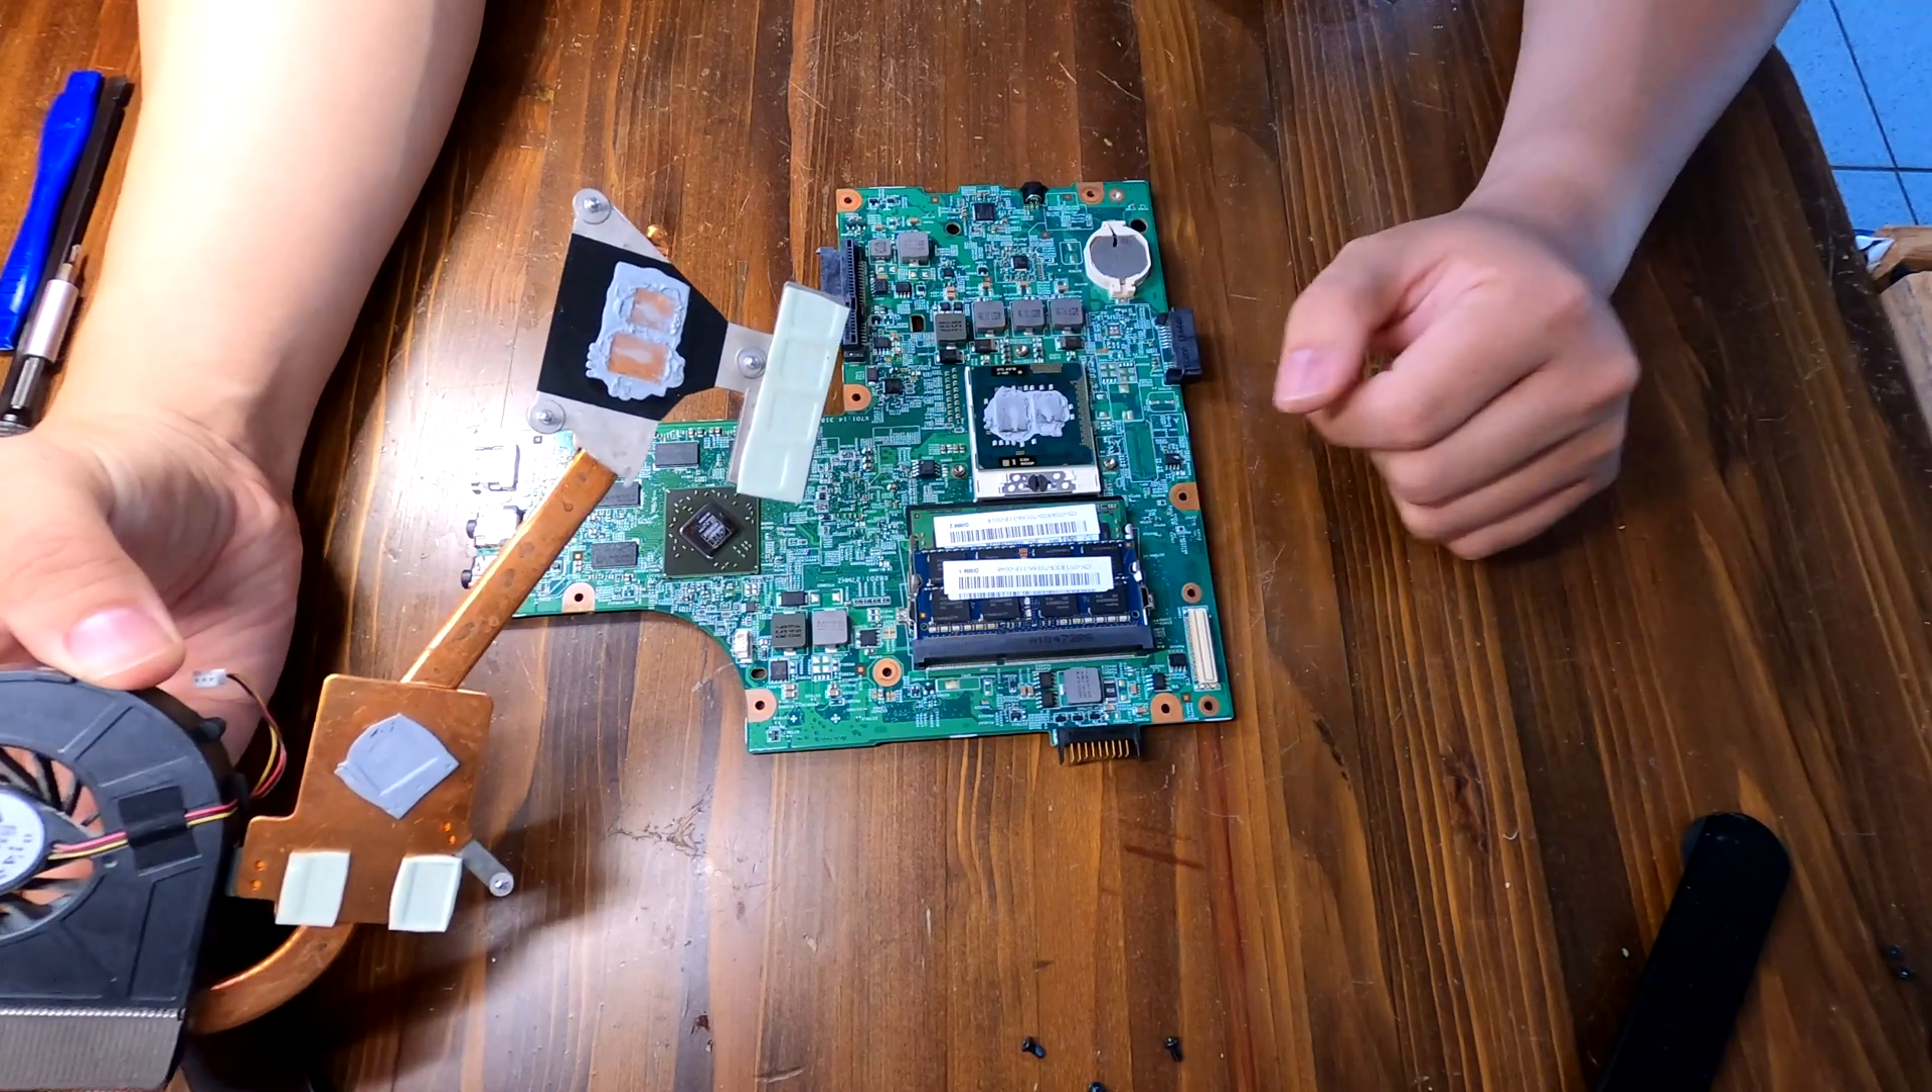Yeah, uh, the heat sink is now free from the motherboard.